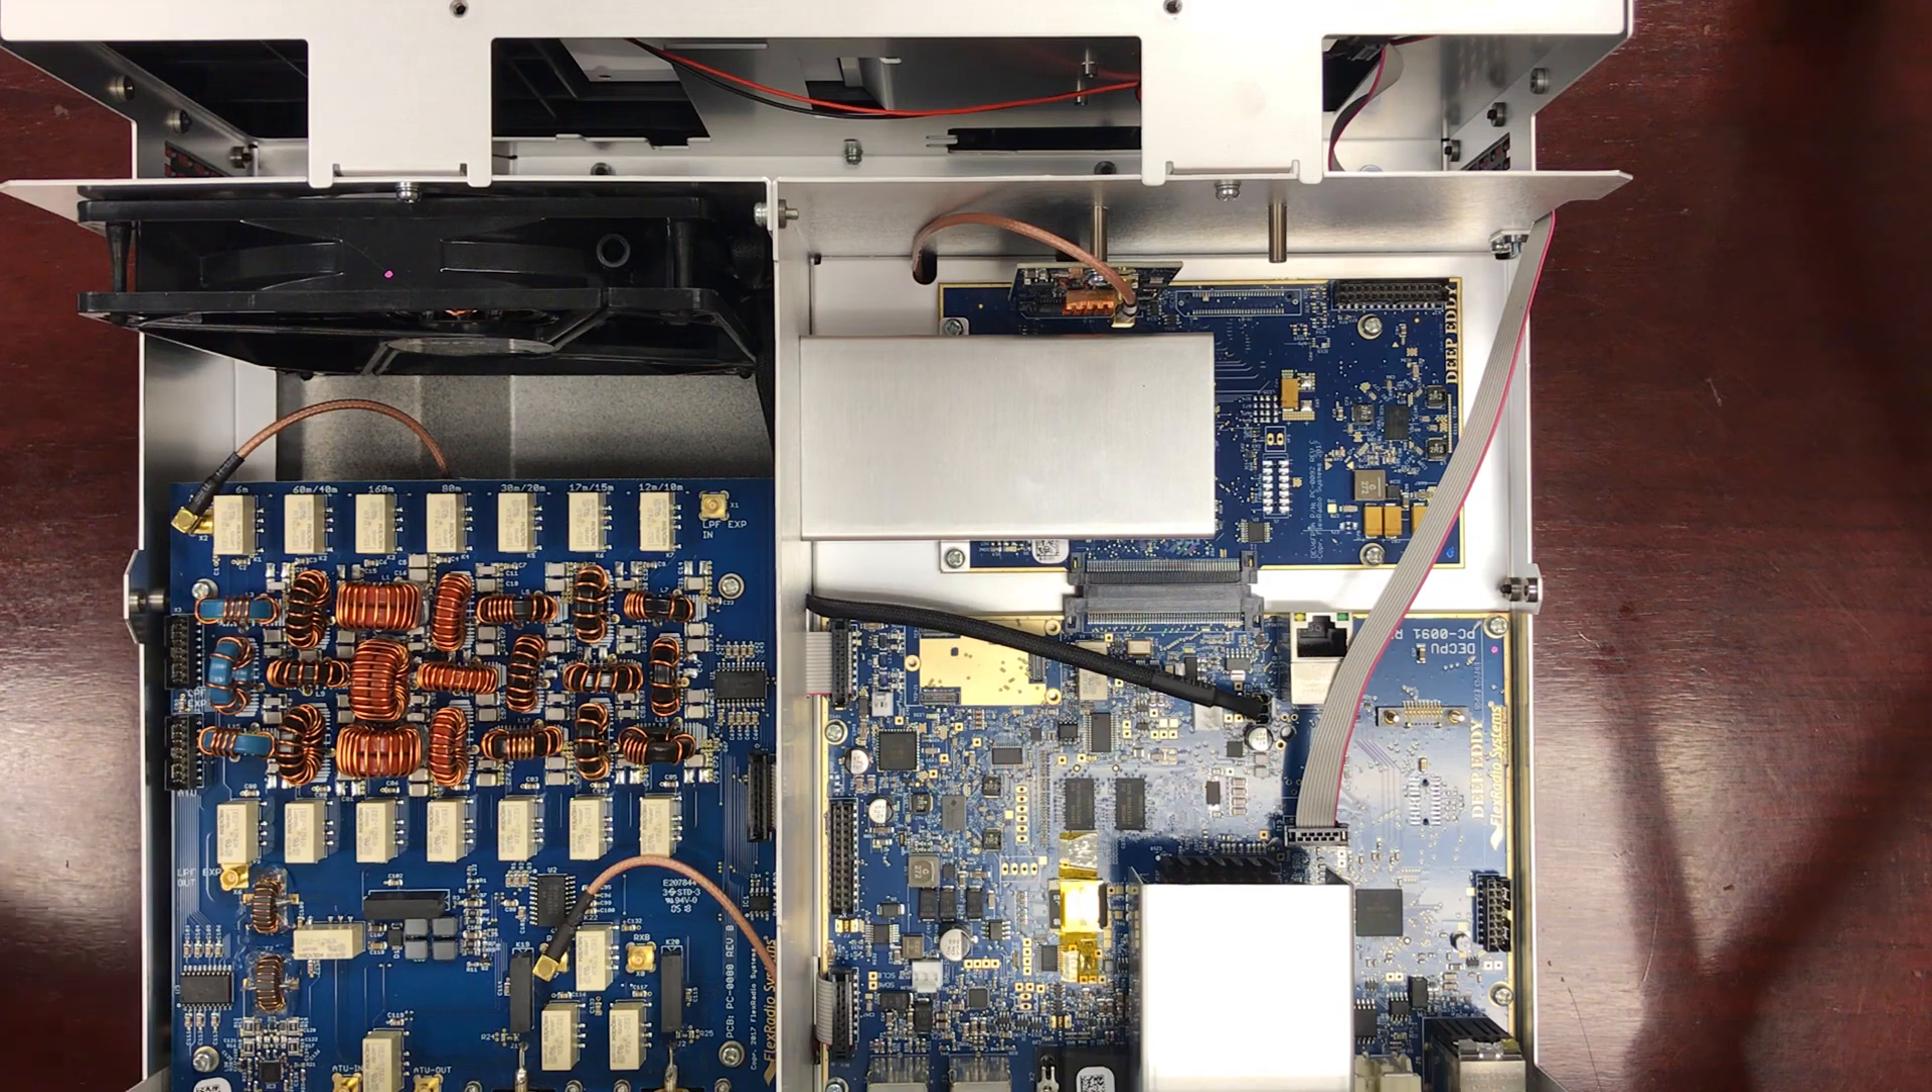This radio, I've already removed the top panel and I've already allowed it to warm up for 30 minutes.